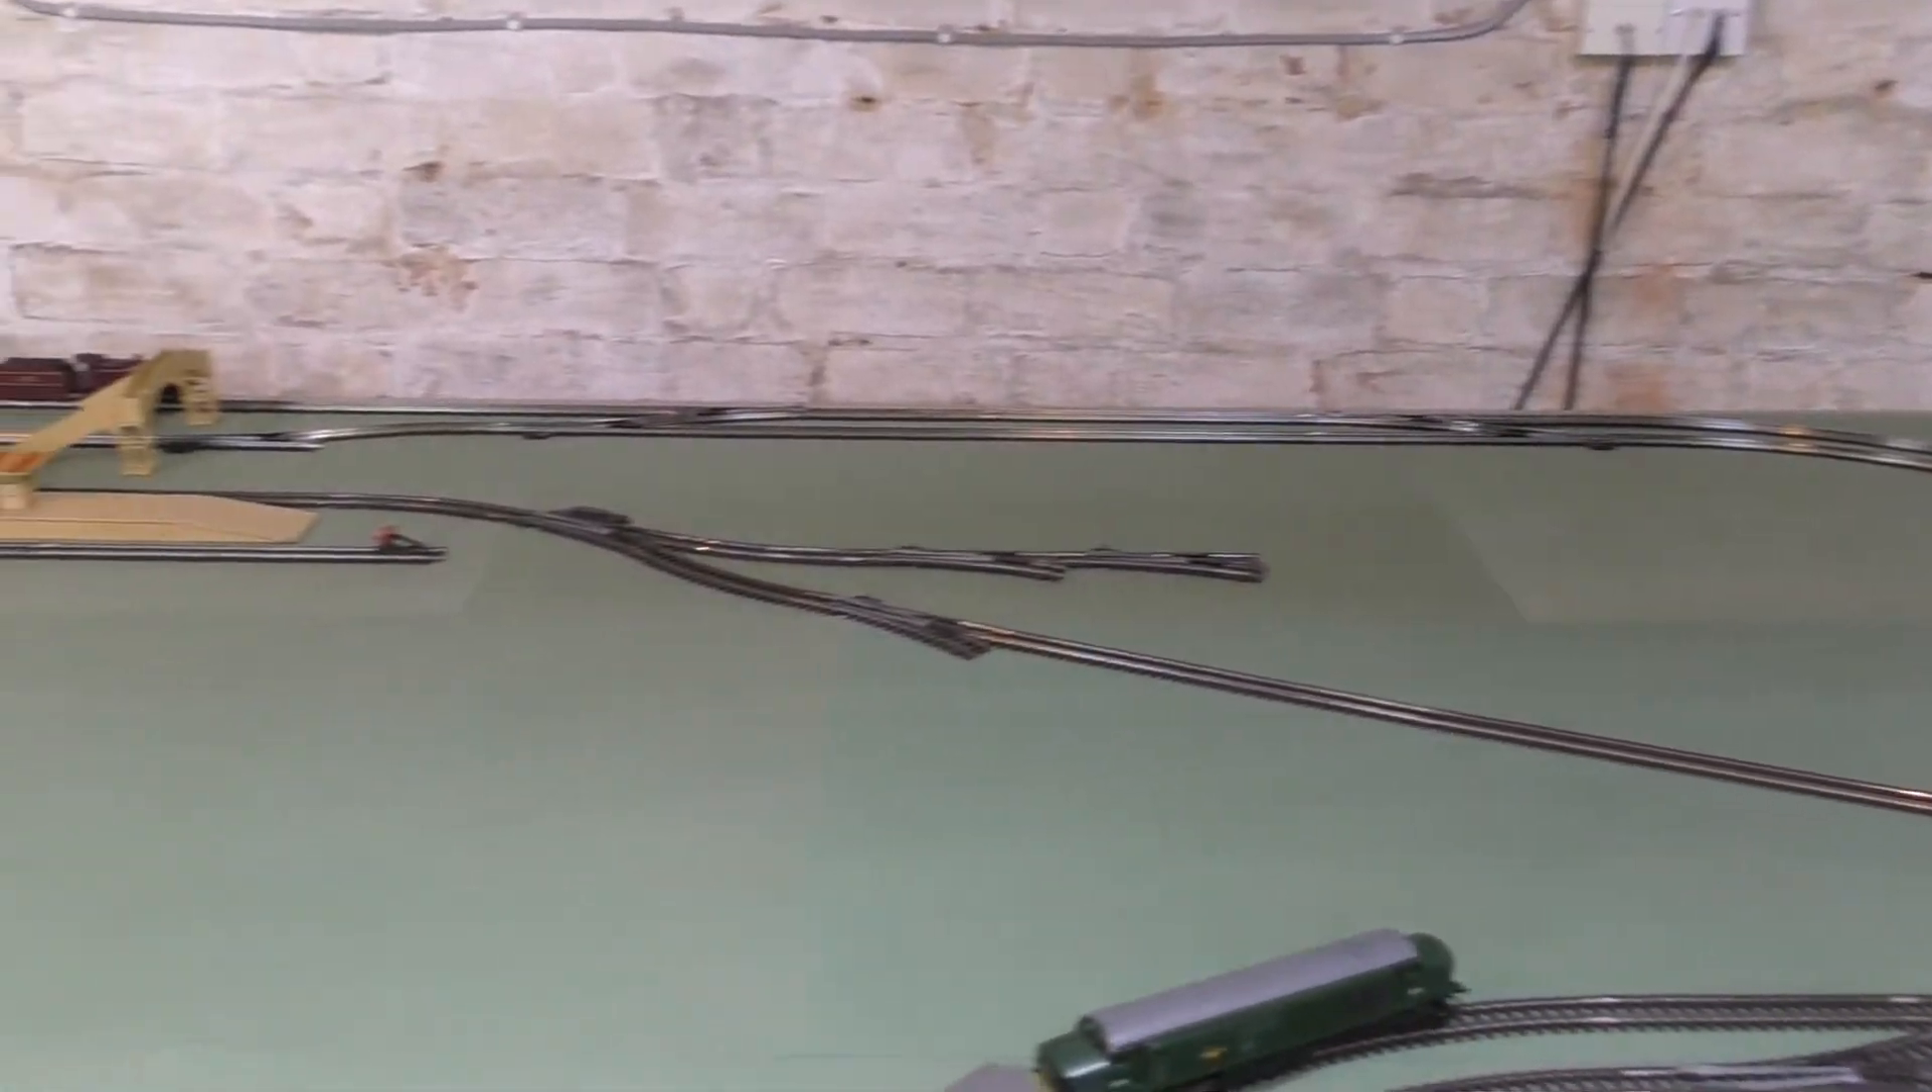We've got the nickel plated track down on the back of the layout.